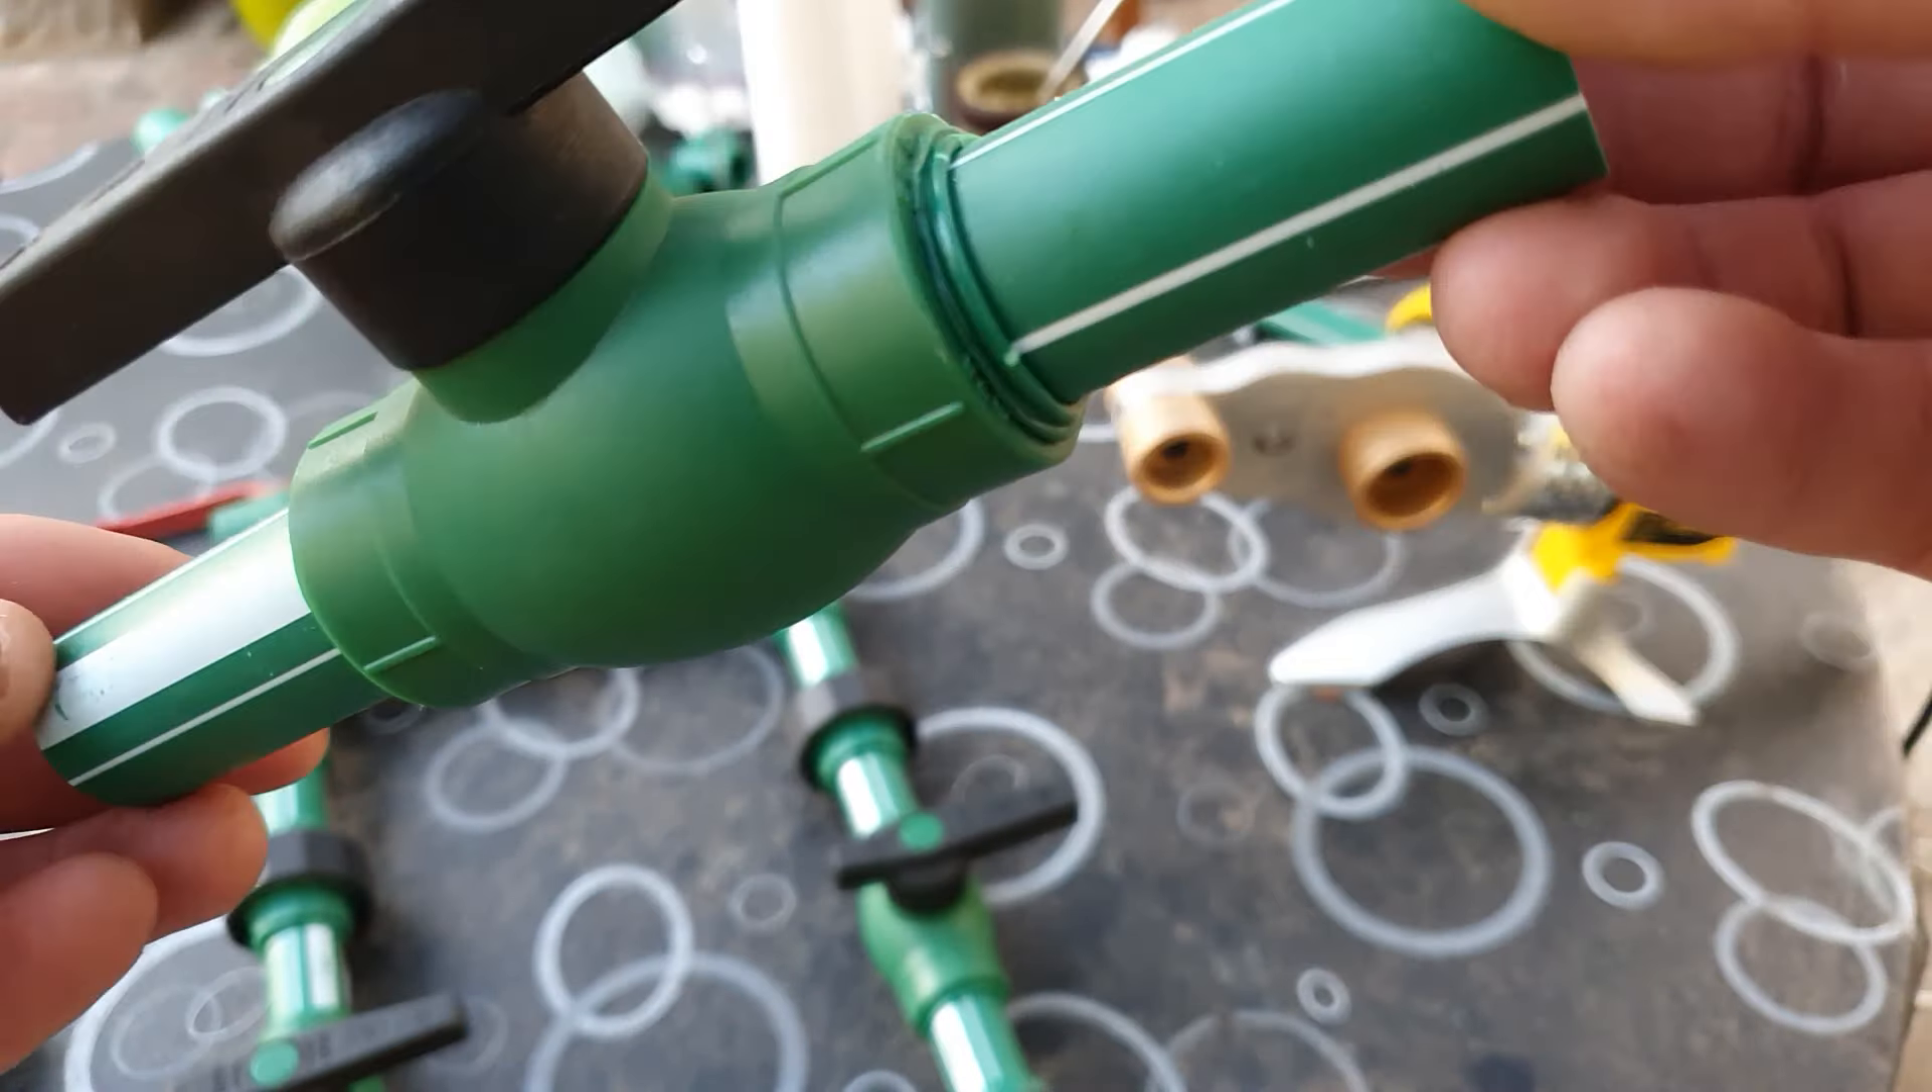Y acá, como pueden ver, ya nos queda finalmente la unión hecha en ambos extremos de la llave de paso.